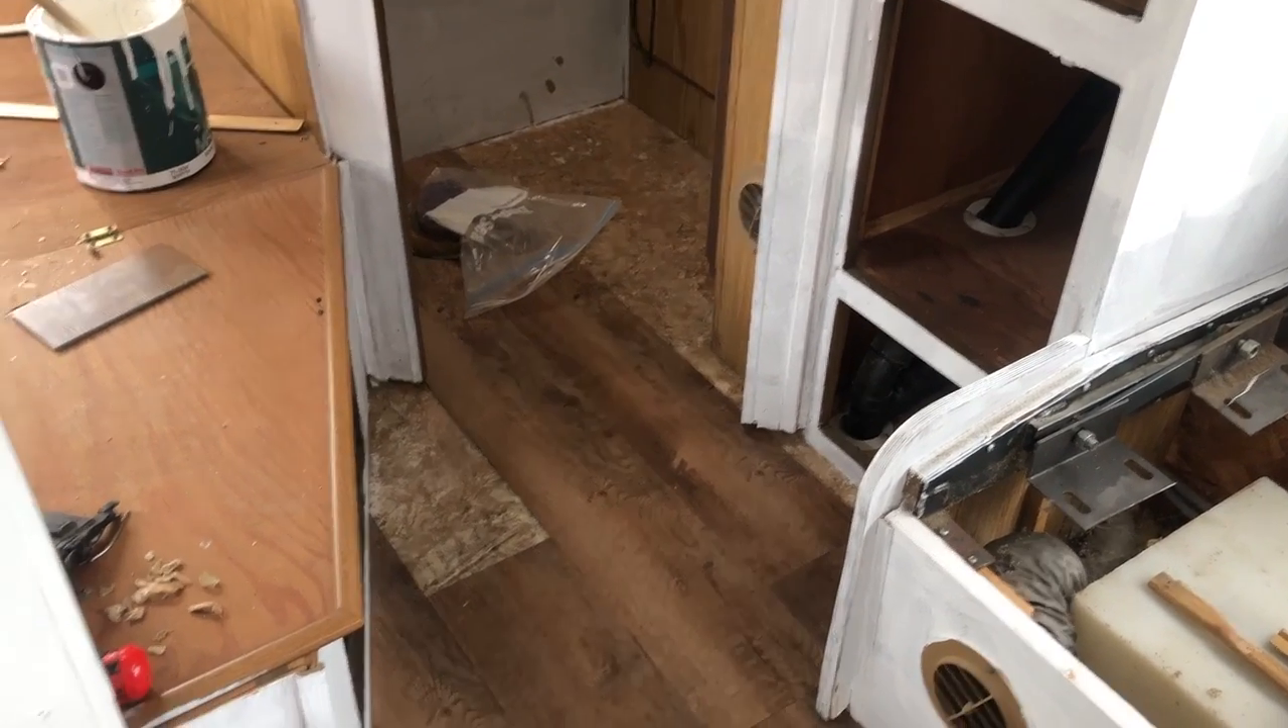We have just a couple of pieces of flooring left to be able to finish this bathroom floor and so we want to get that totally done today.